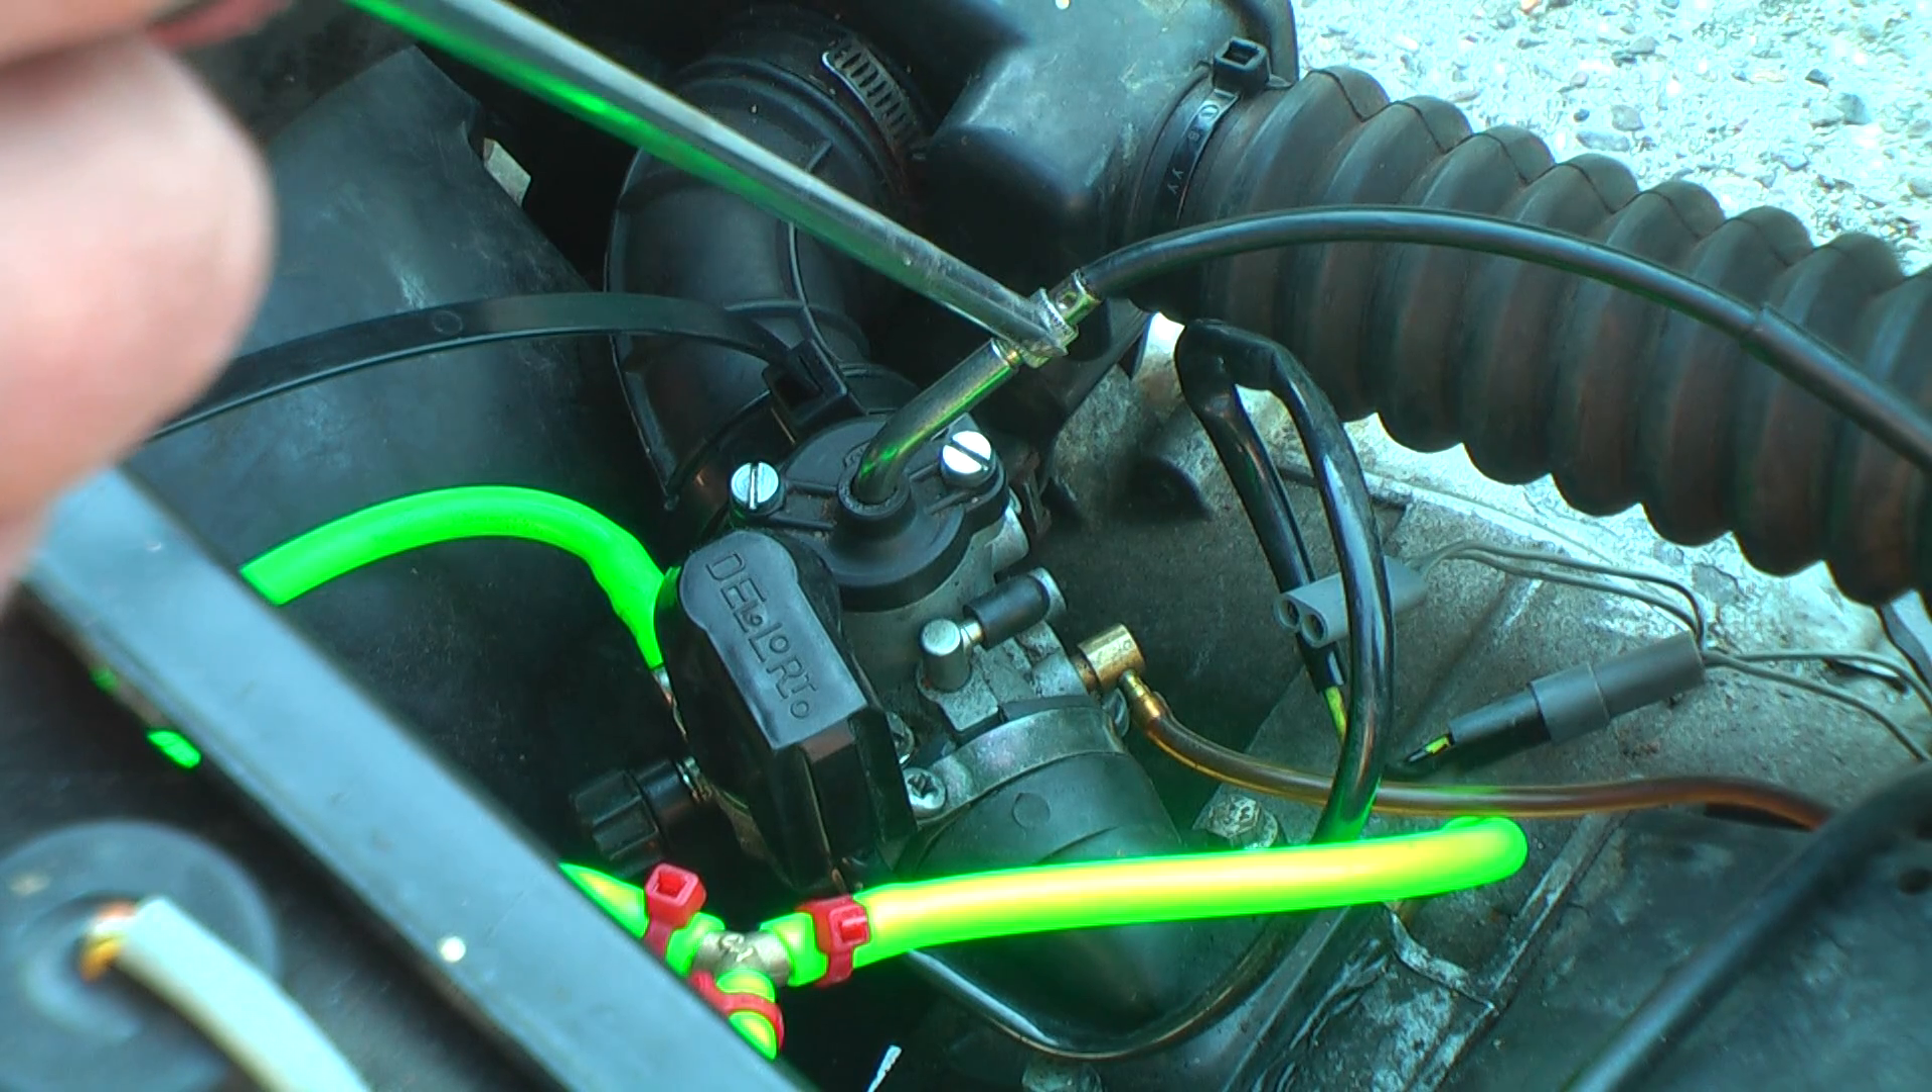Jetzt habe ich den neuen Vergaser eingebaut. Alles ist angeschlossen.